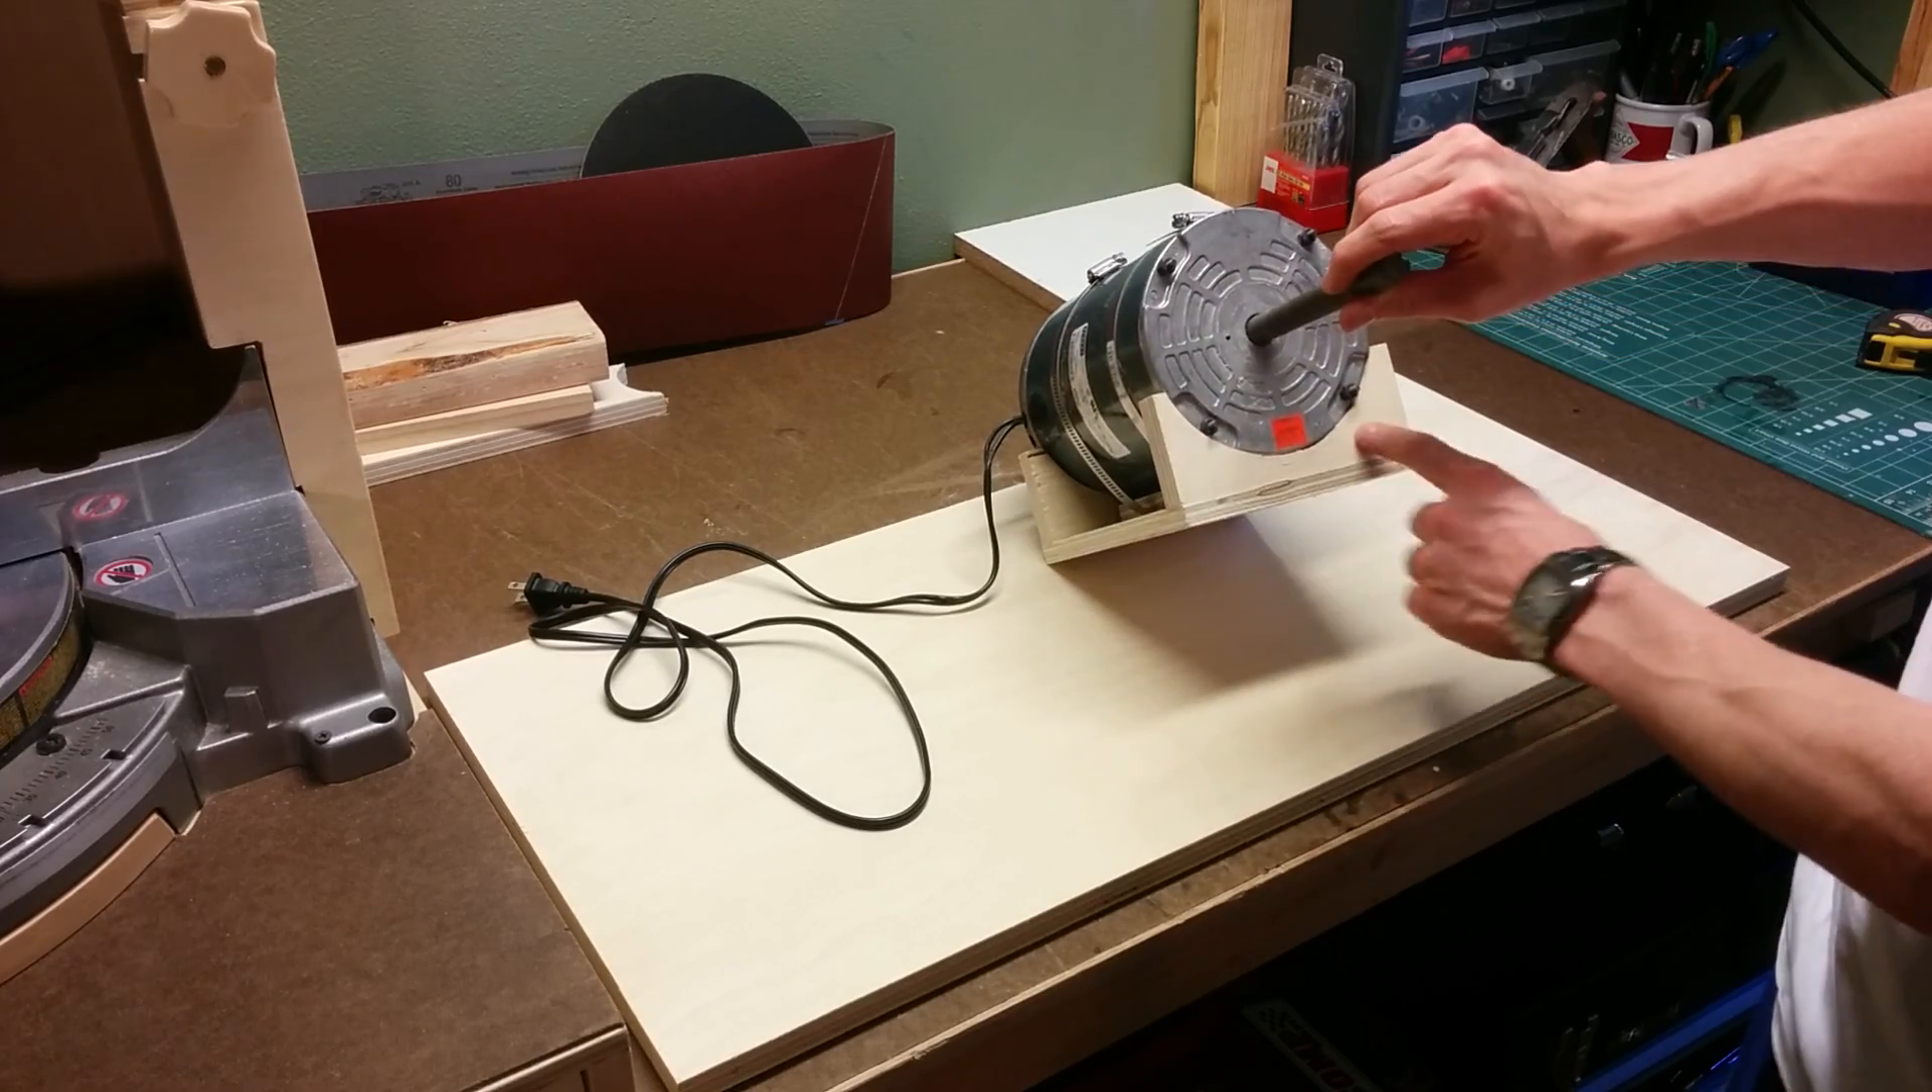The motor I'm going to use for this sander is this three -quarter horsepower furnace motor and I already went ahead and made a mount for it using some three -quarter inch plywood.